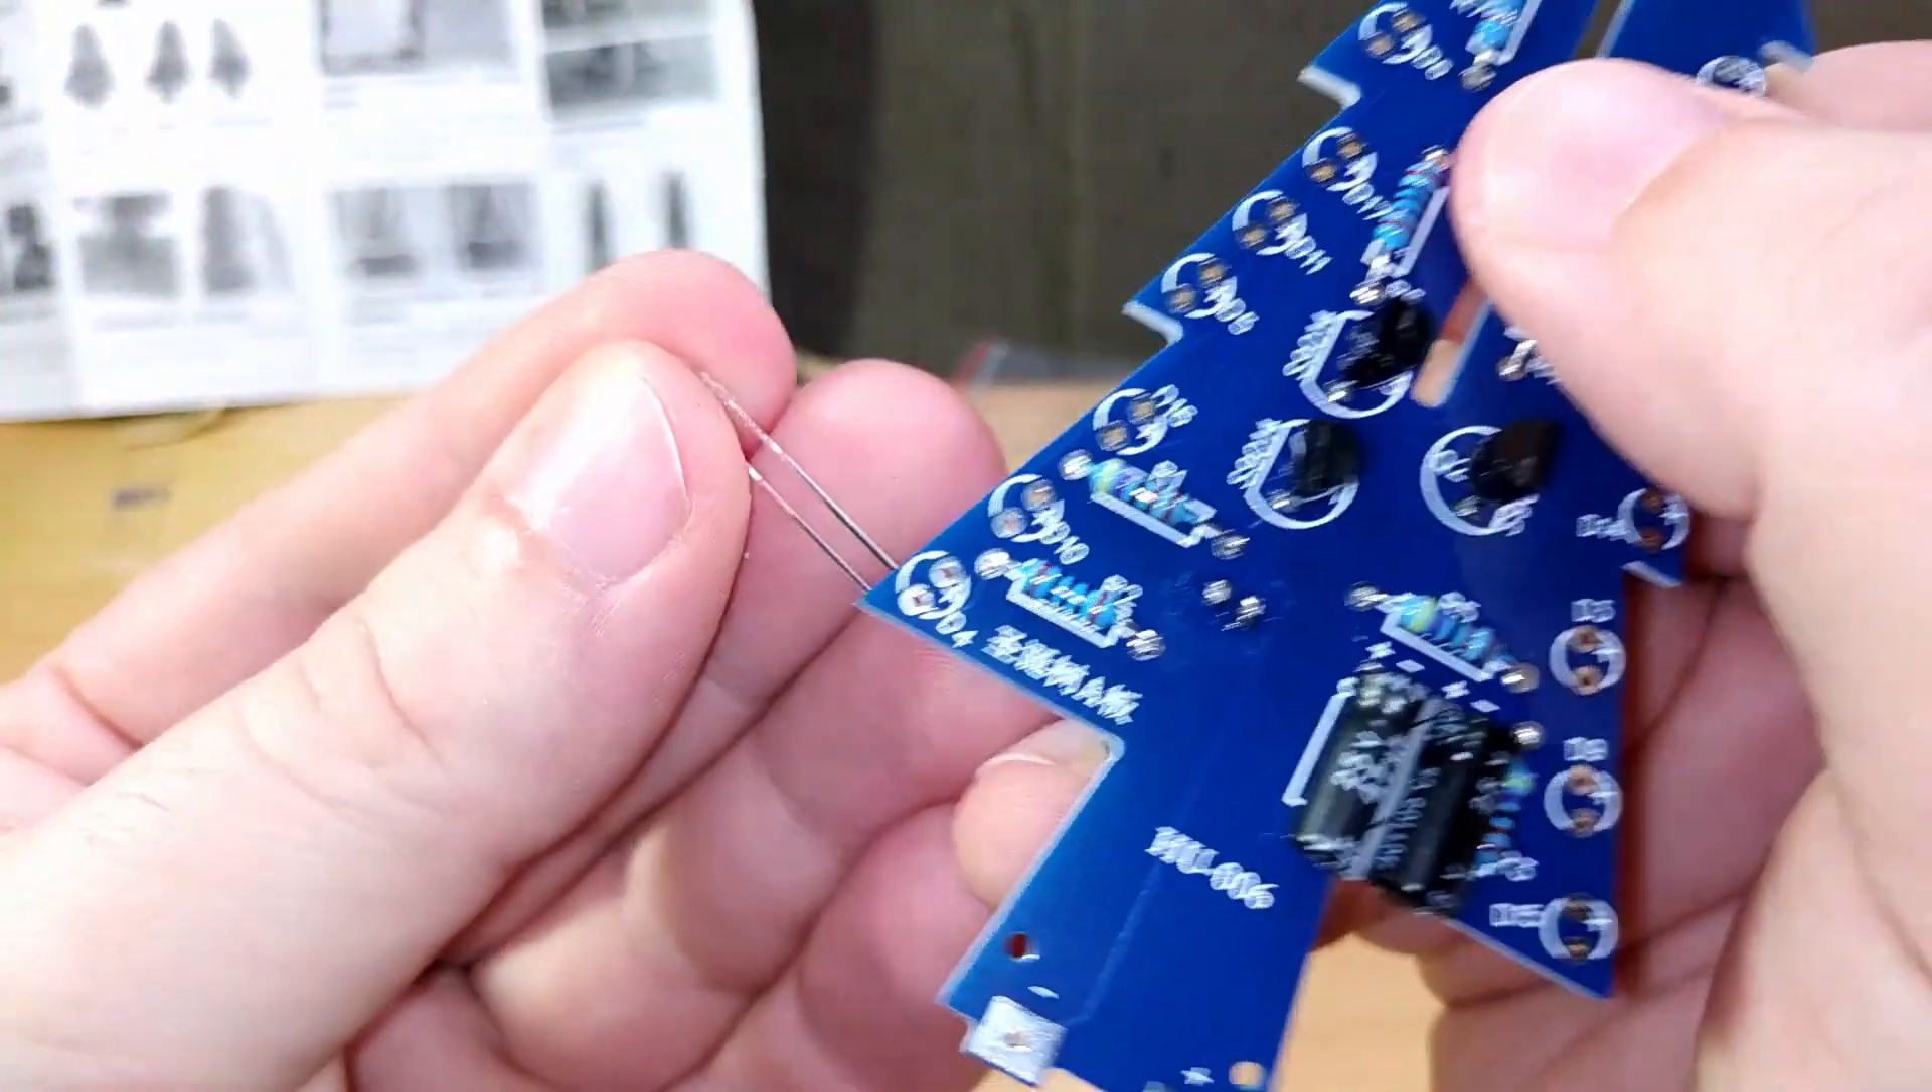Теперь осталось установить светодиоды по периметру.